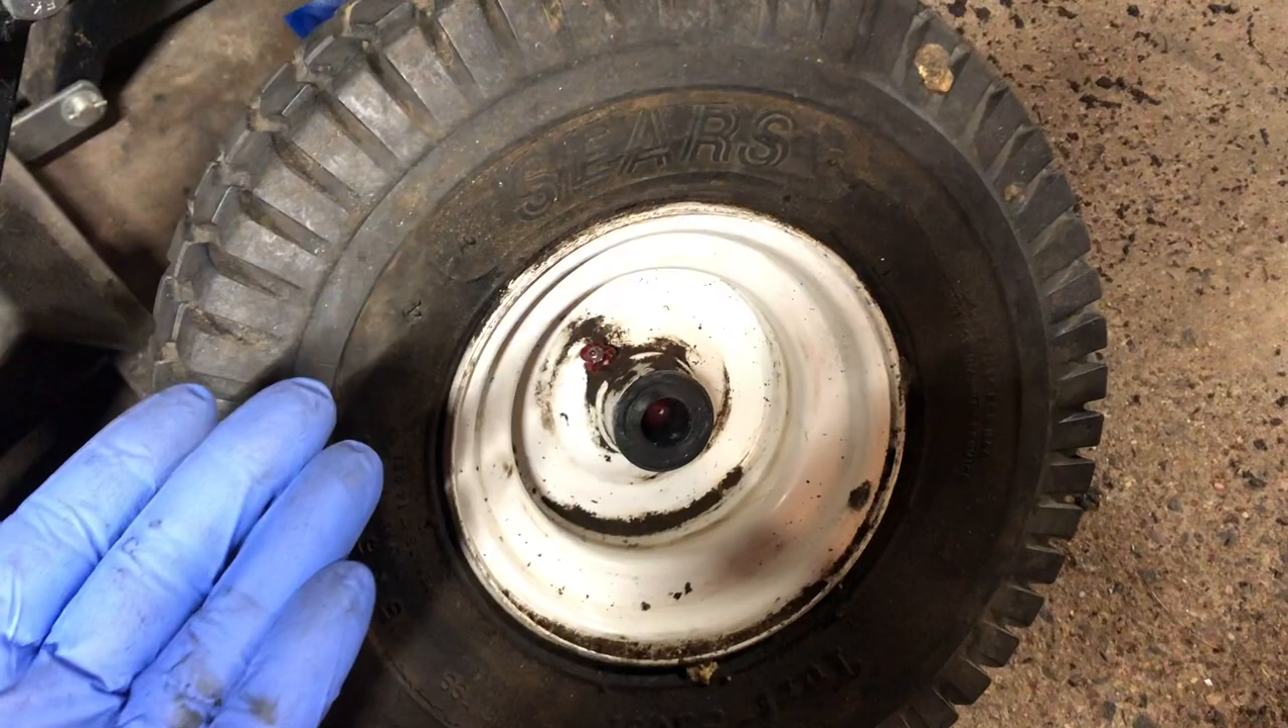All right so the uh wheel and tire are both looking really good it's nice and seated.